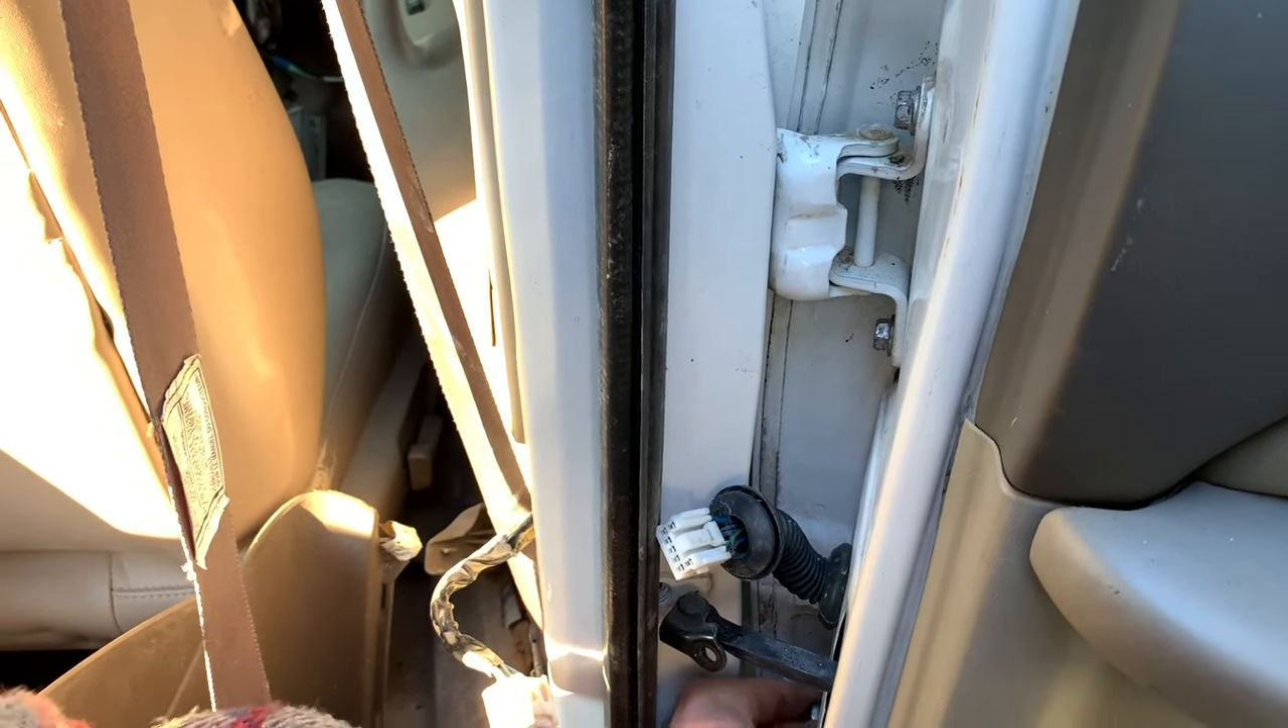Now we have the top, the top hinge mounted.